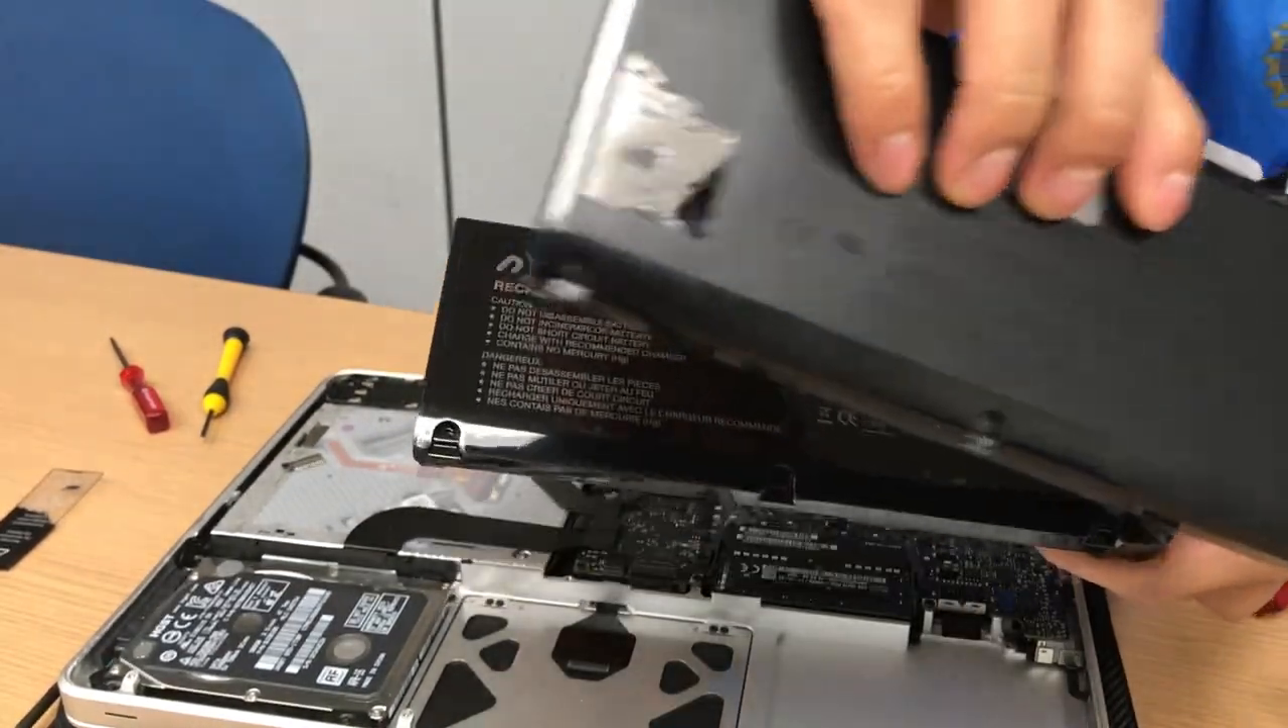This old battery right here is out.